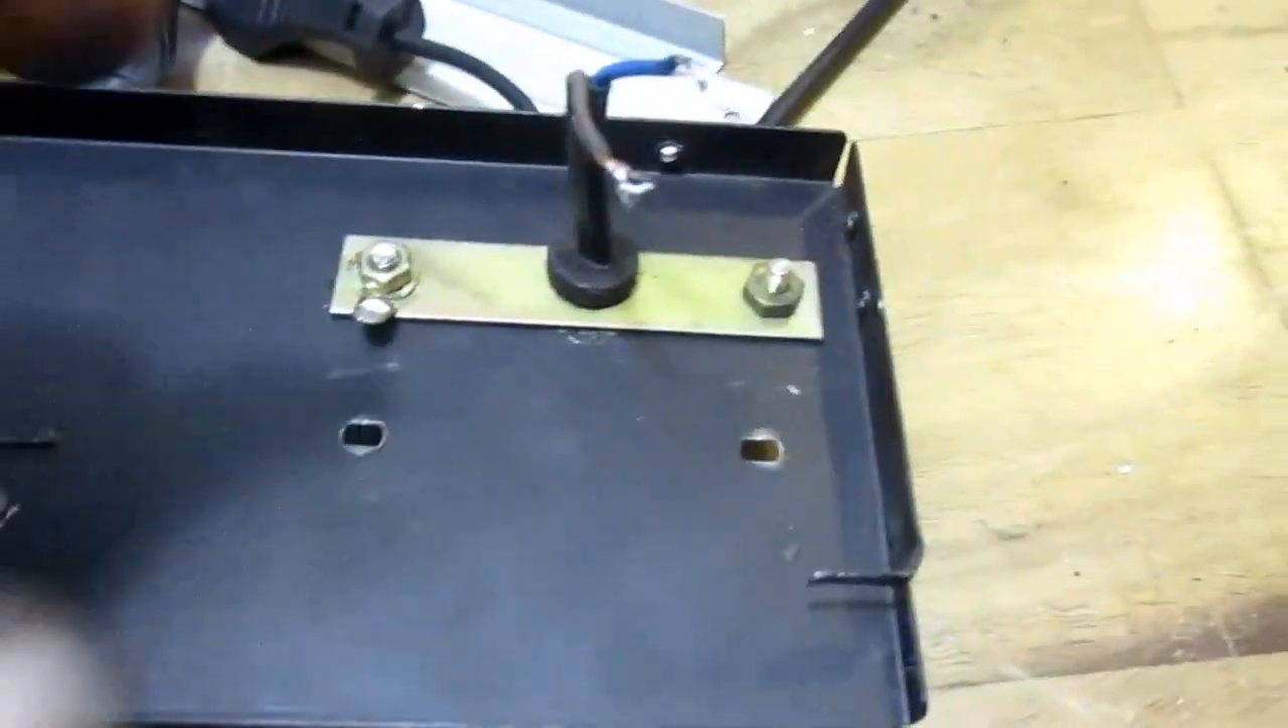Przewód został osadzony za pomocą takiej blaszki tutaj.